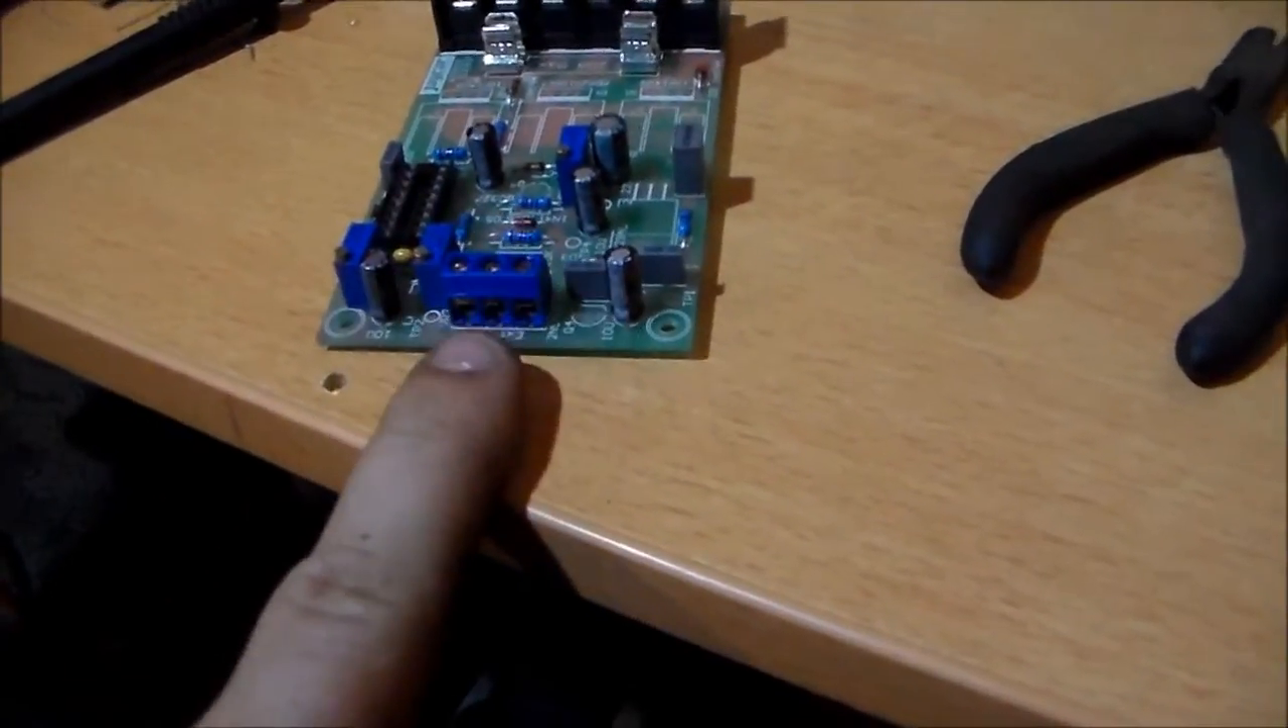Okay everybody so now the end connectors are in.